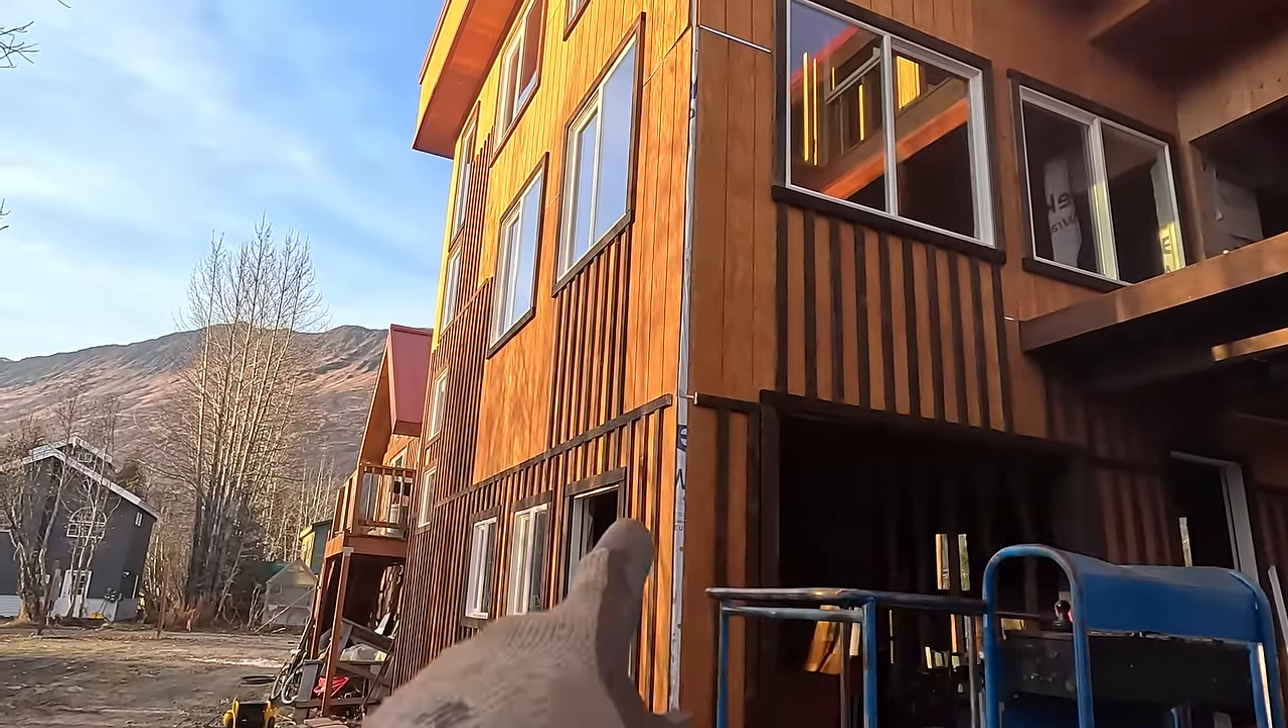You can tell I have not put the corner on yet.